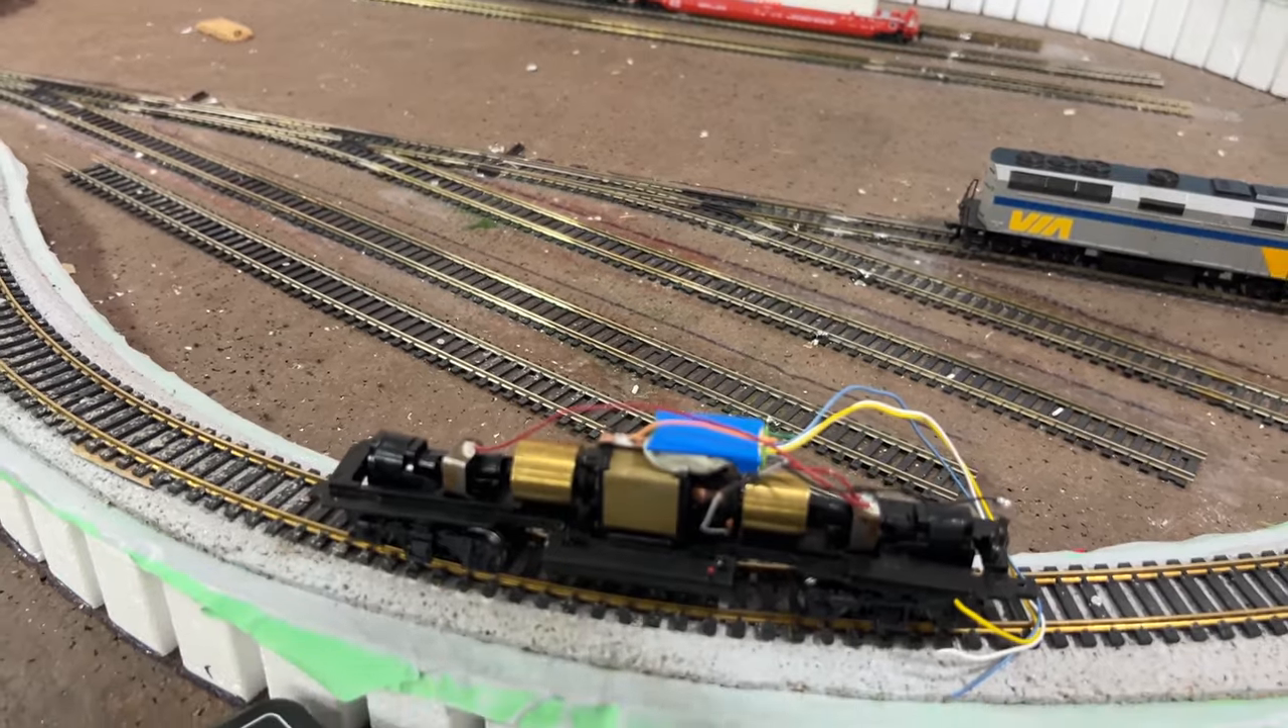All that's left now is to hook up these wires to some lights.